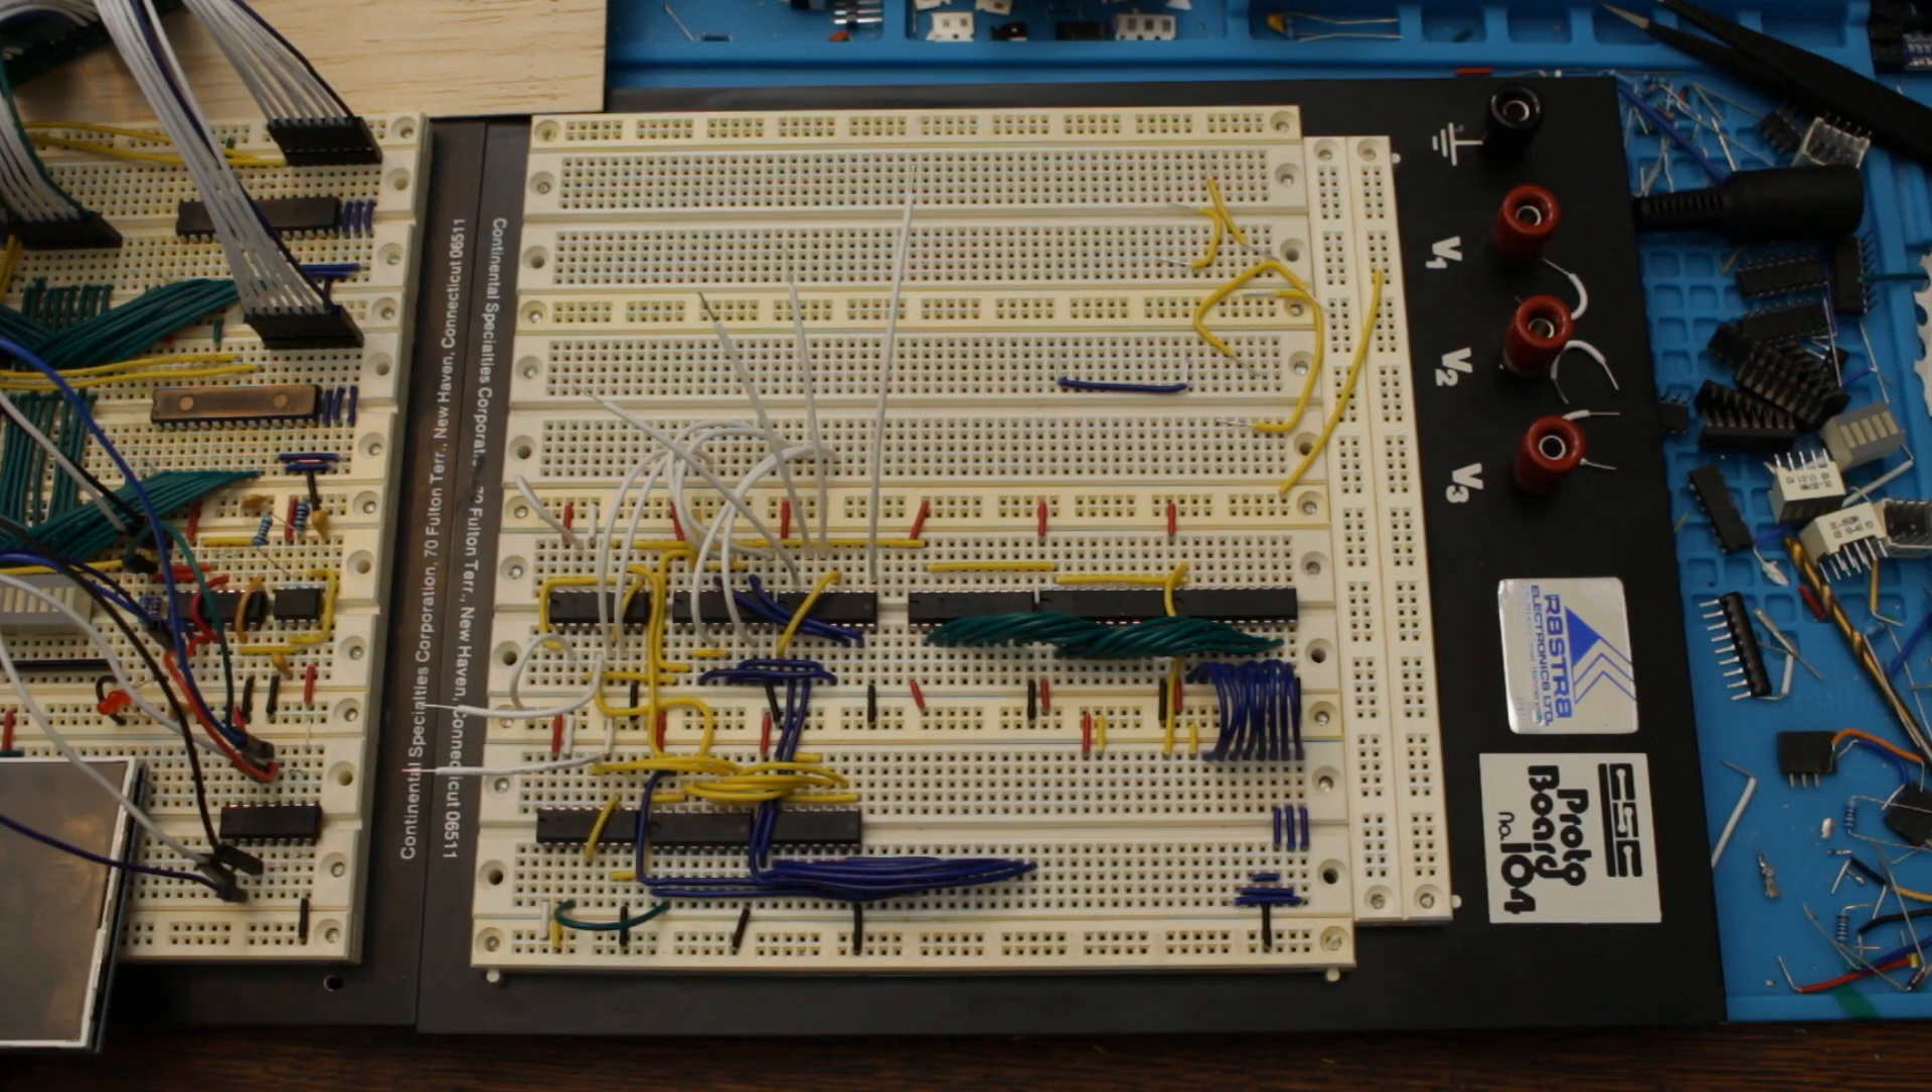What I've done here off camera is actually built out most of the circuit which I think is going to do this job.